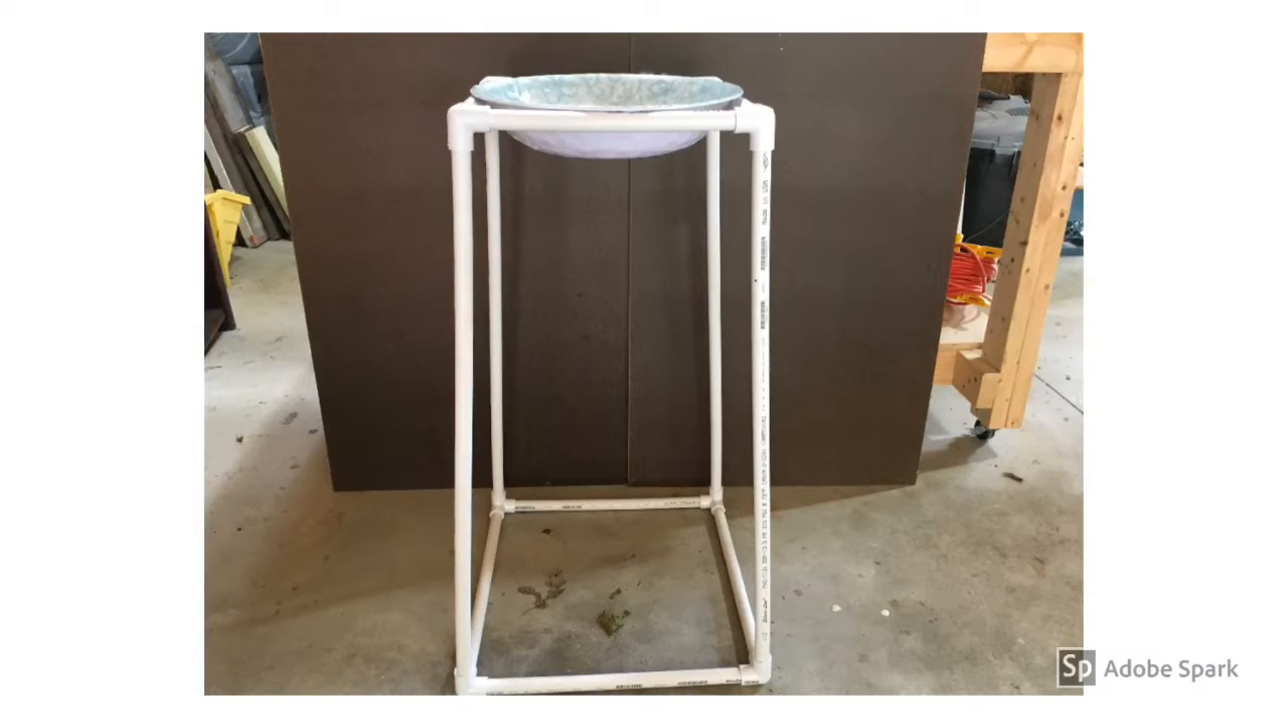So there it is all together, the bowl and the stand.